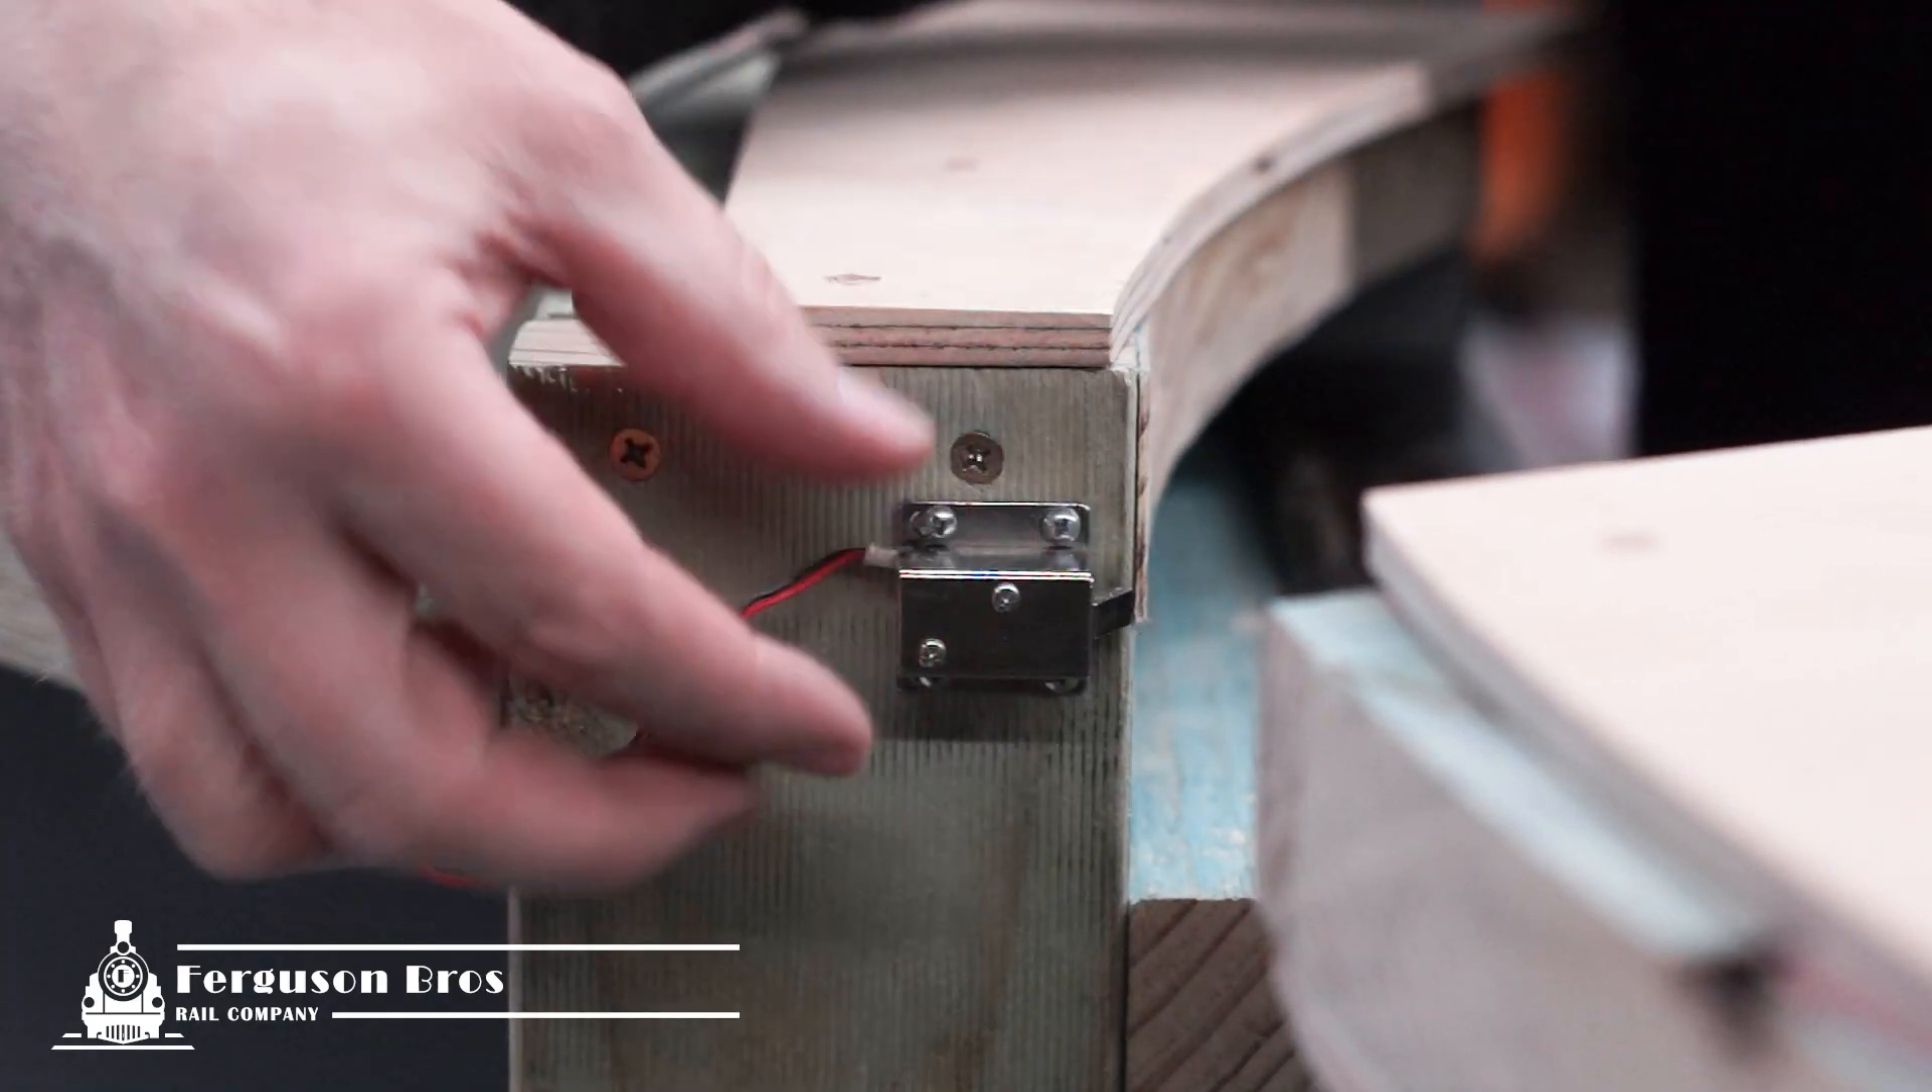When I close this now you can see the latch is installed.